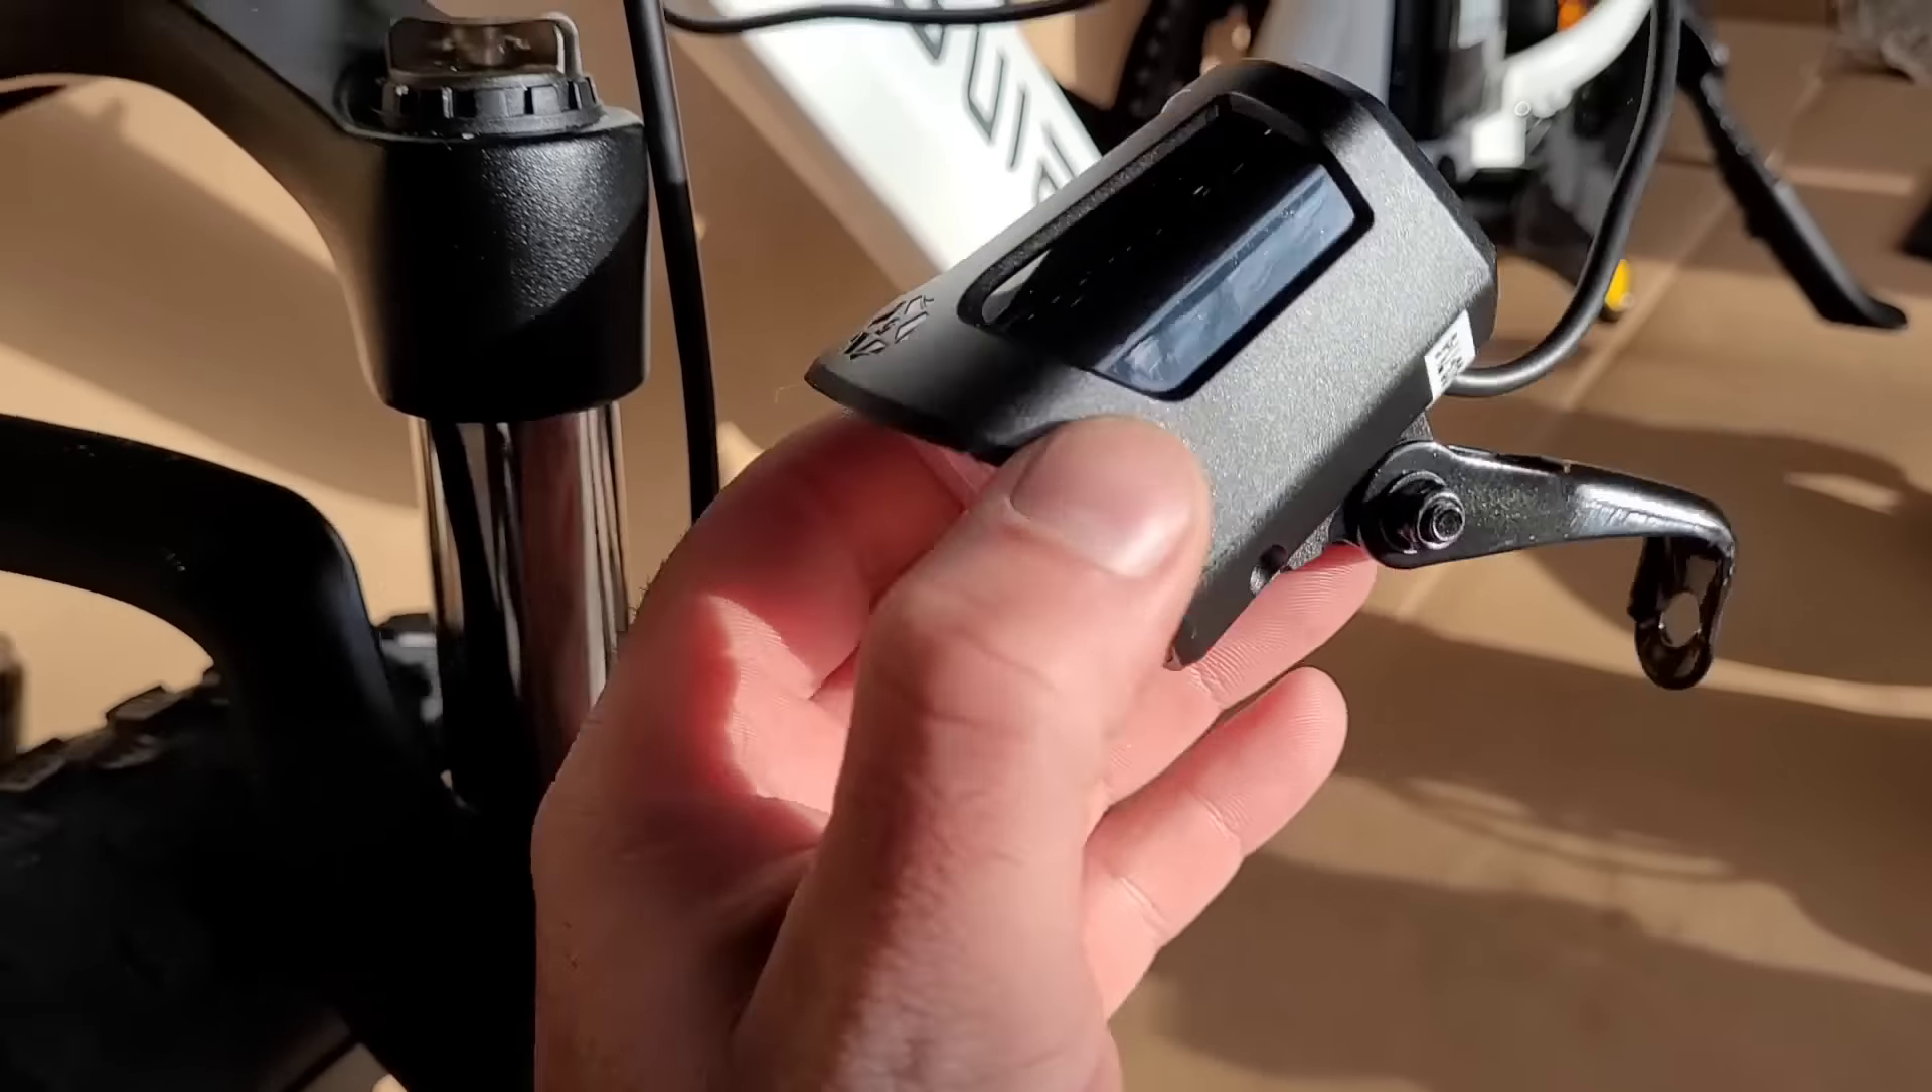Donc il reste la petite lampe à monter Pour l'avant.